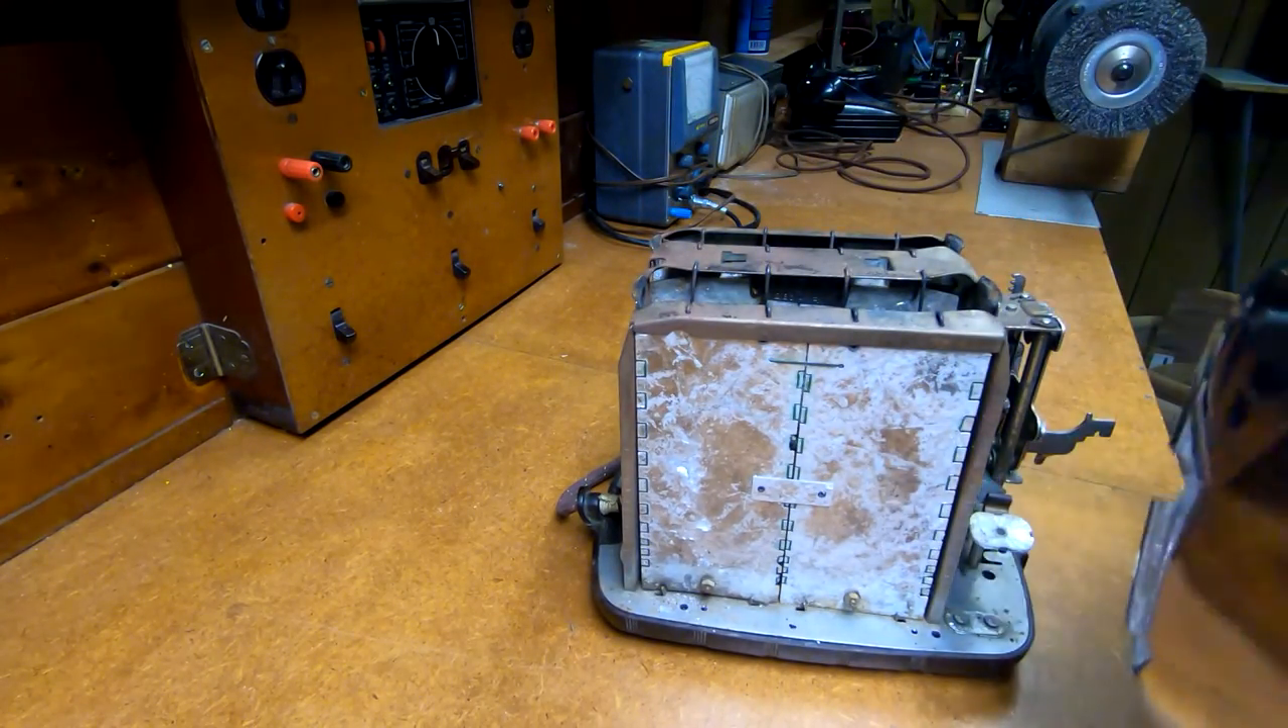So I got the housing off.